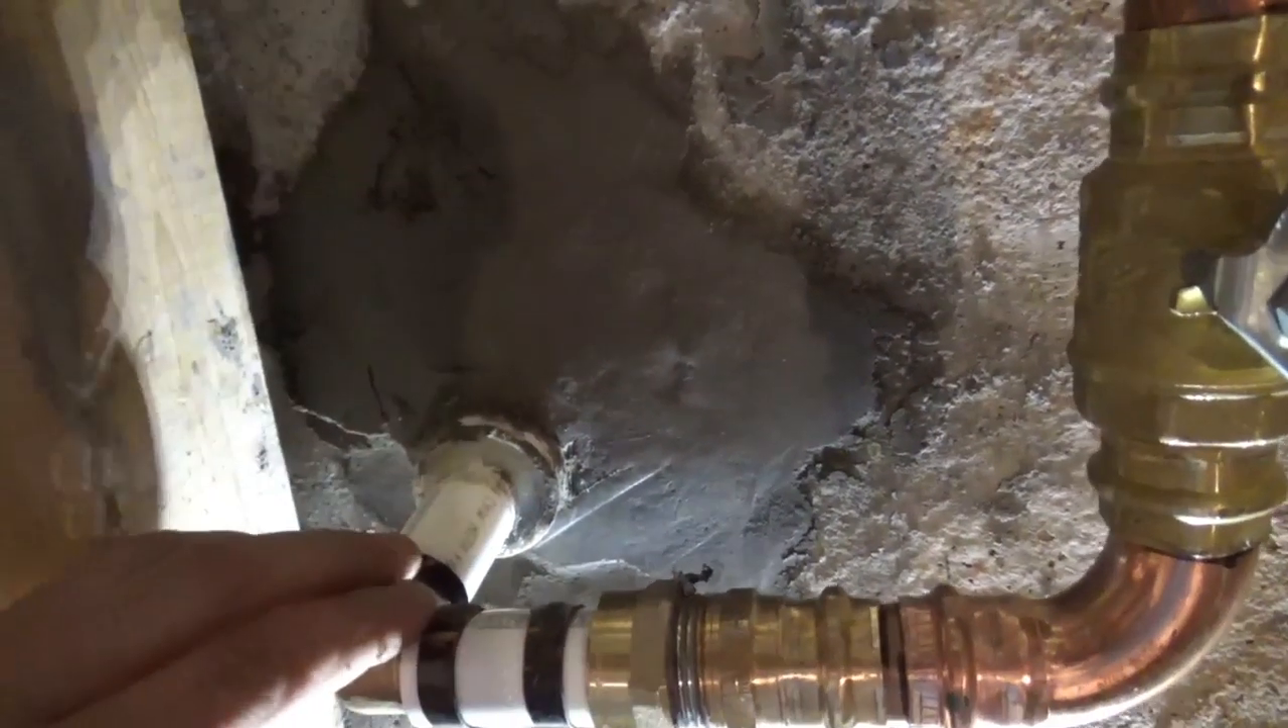Alright, so we've got the hydraulic cement in place. We've got our pipe coming through the wall.